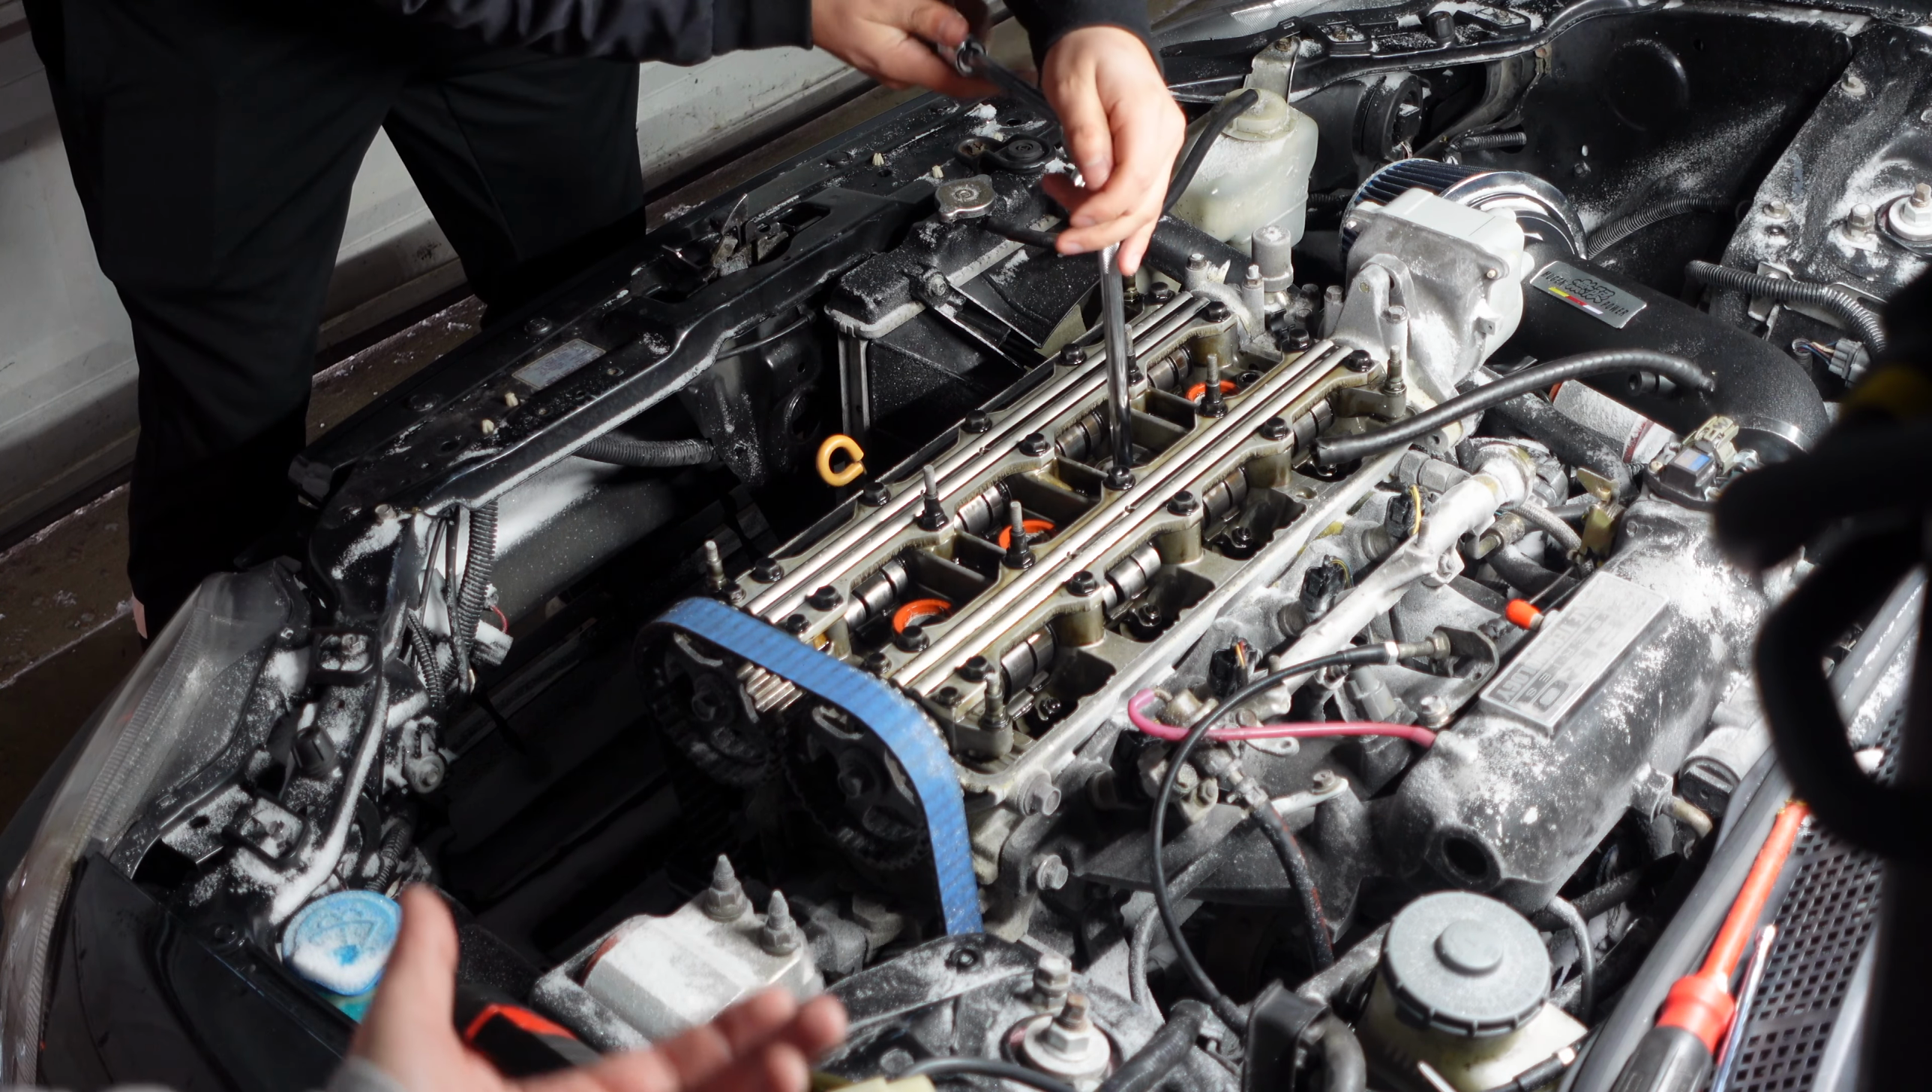As you guys can see valve cover is off.